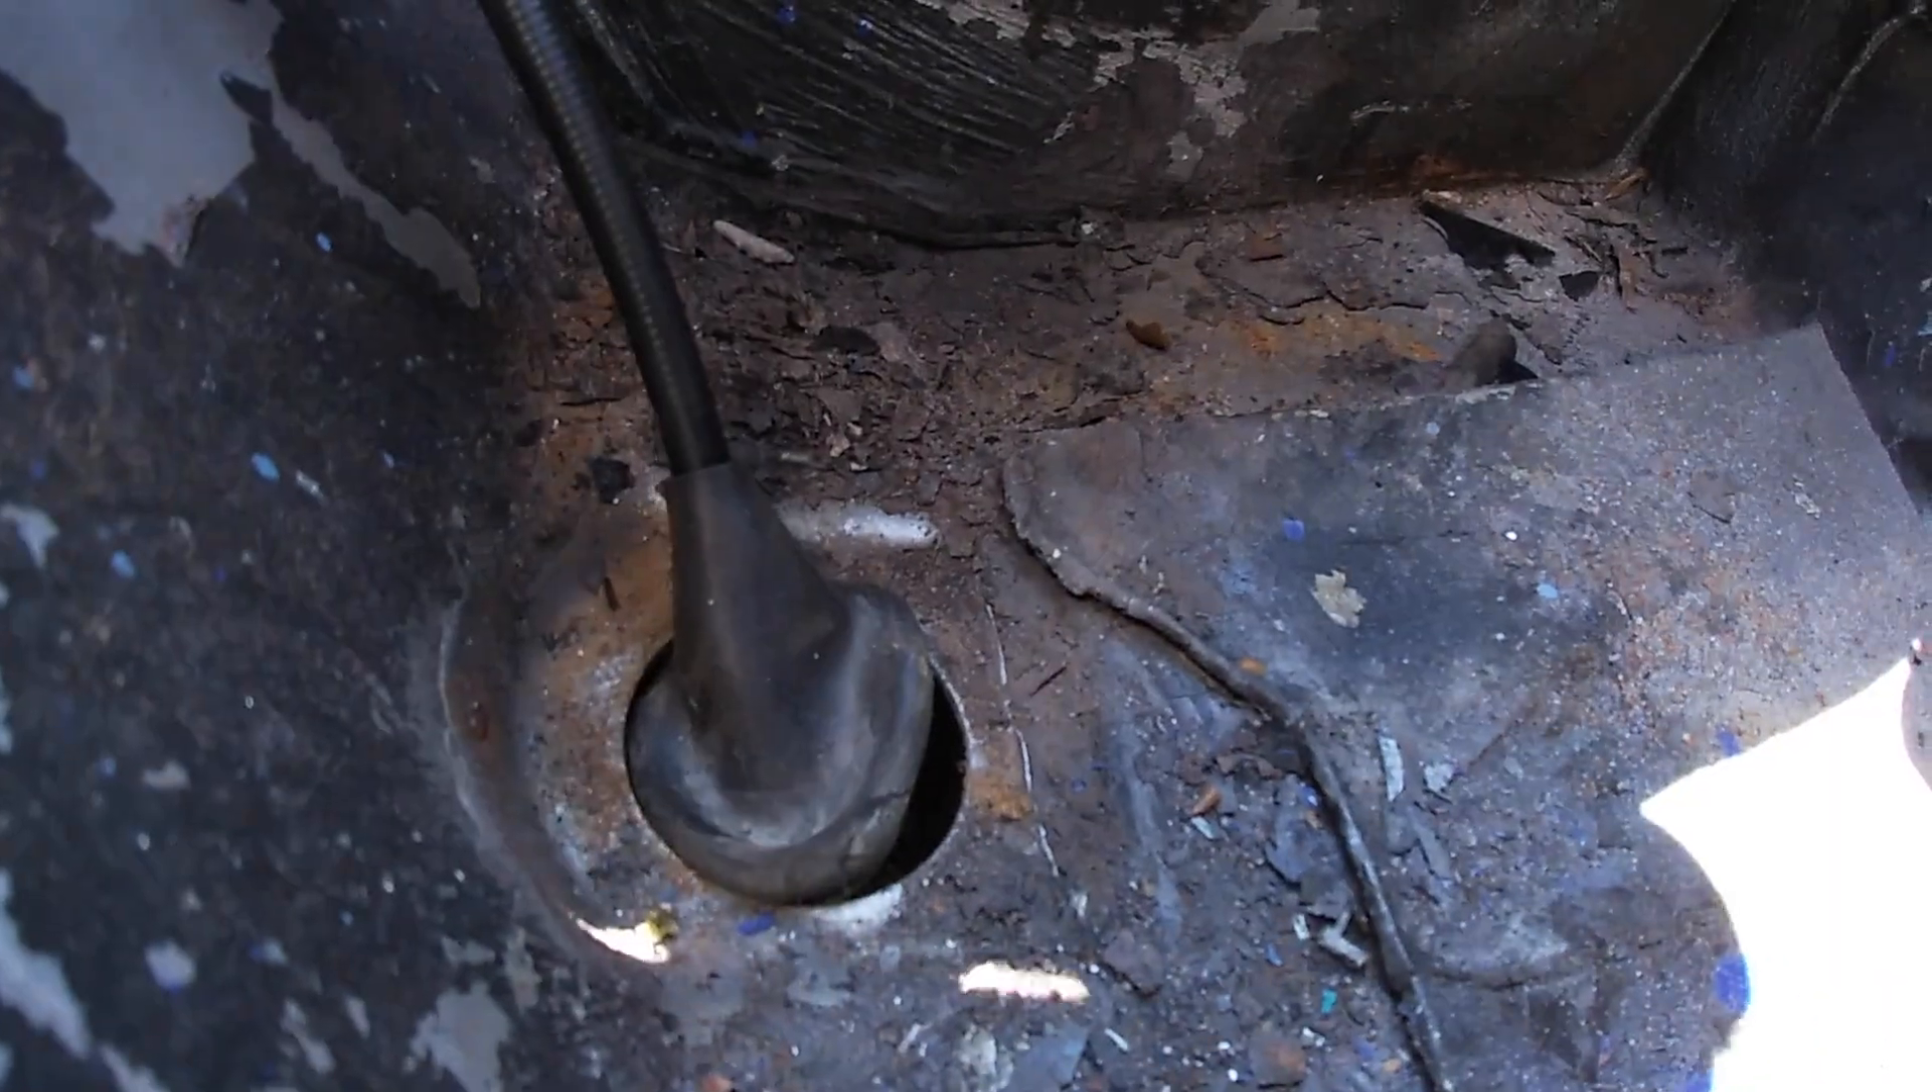The only thing is with this throttle cable is it doesn't actually fit in the grommet hole properly.